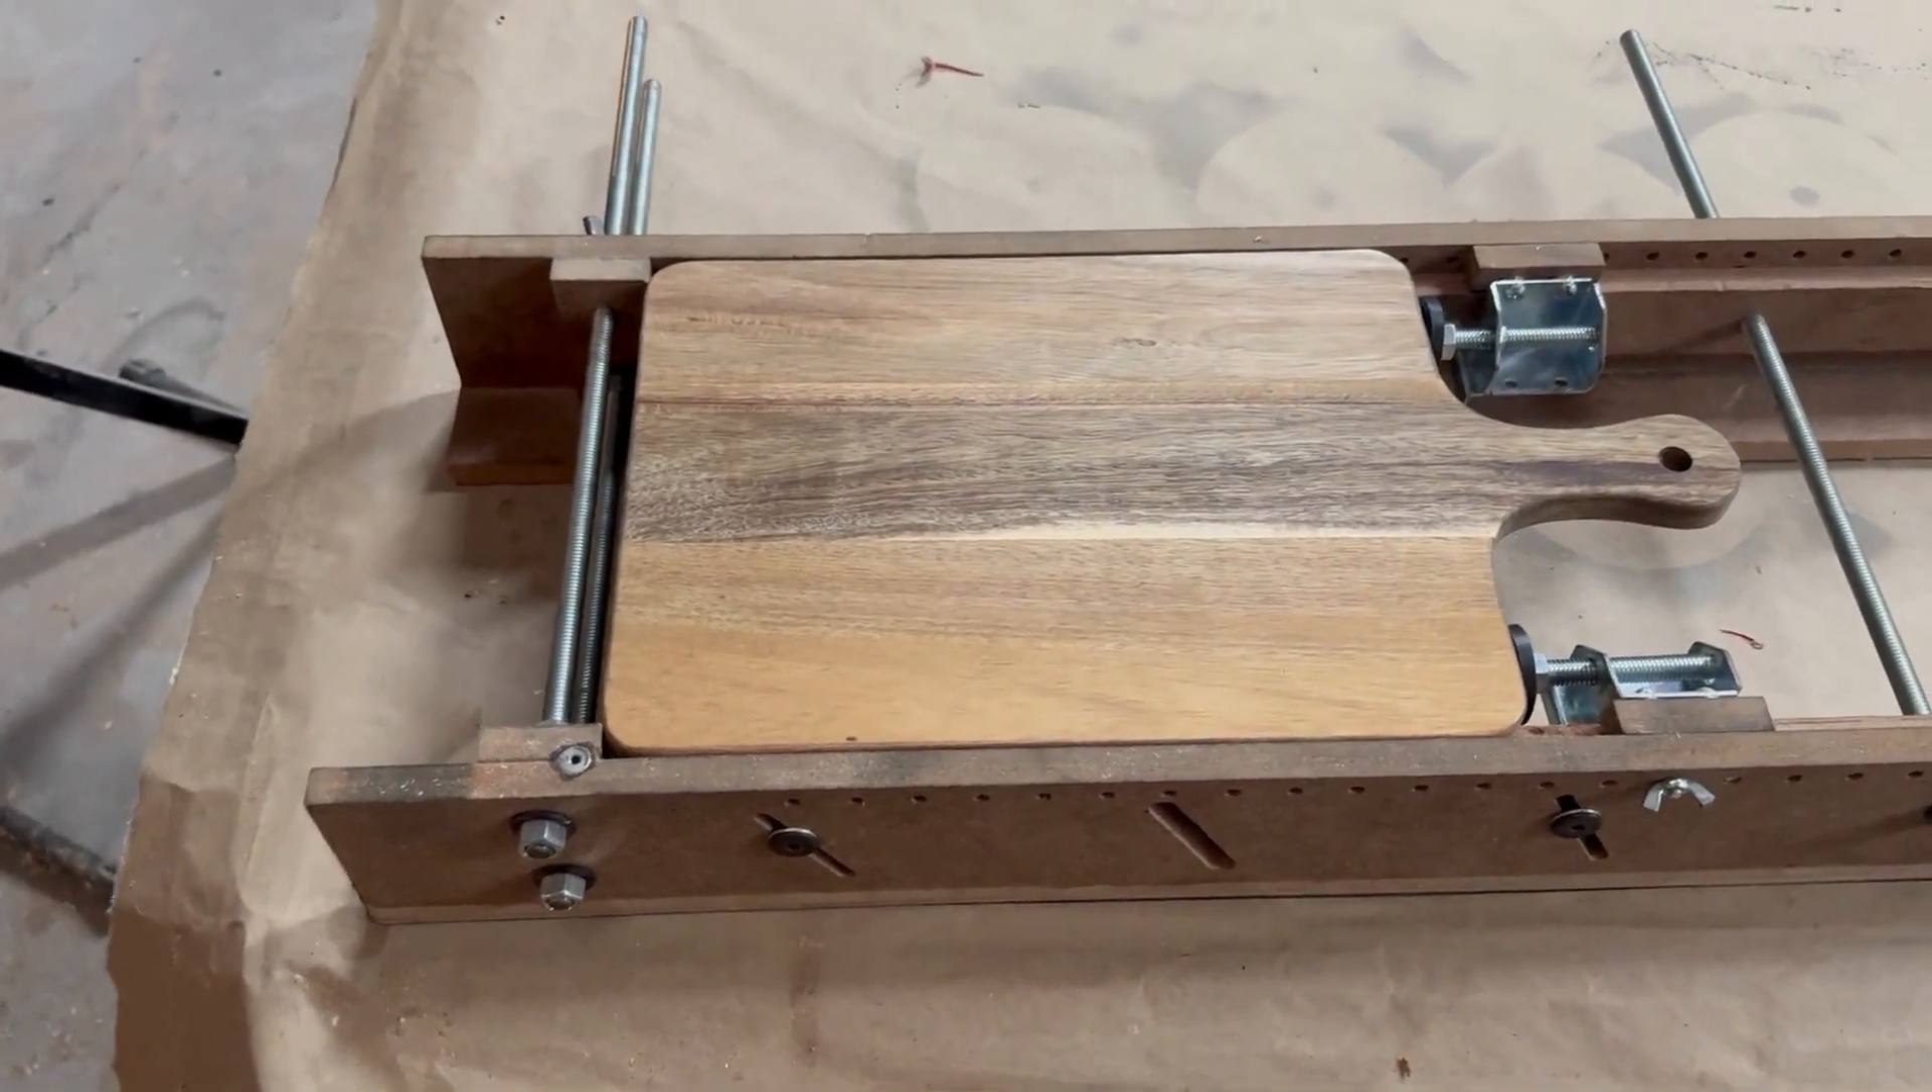All right so we have our cutting board loaded into the universal jig.